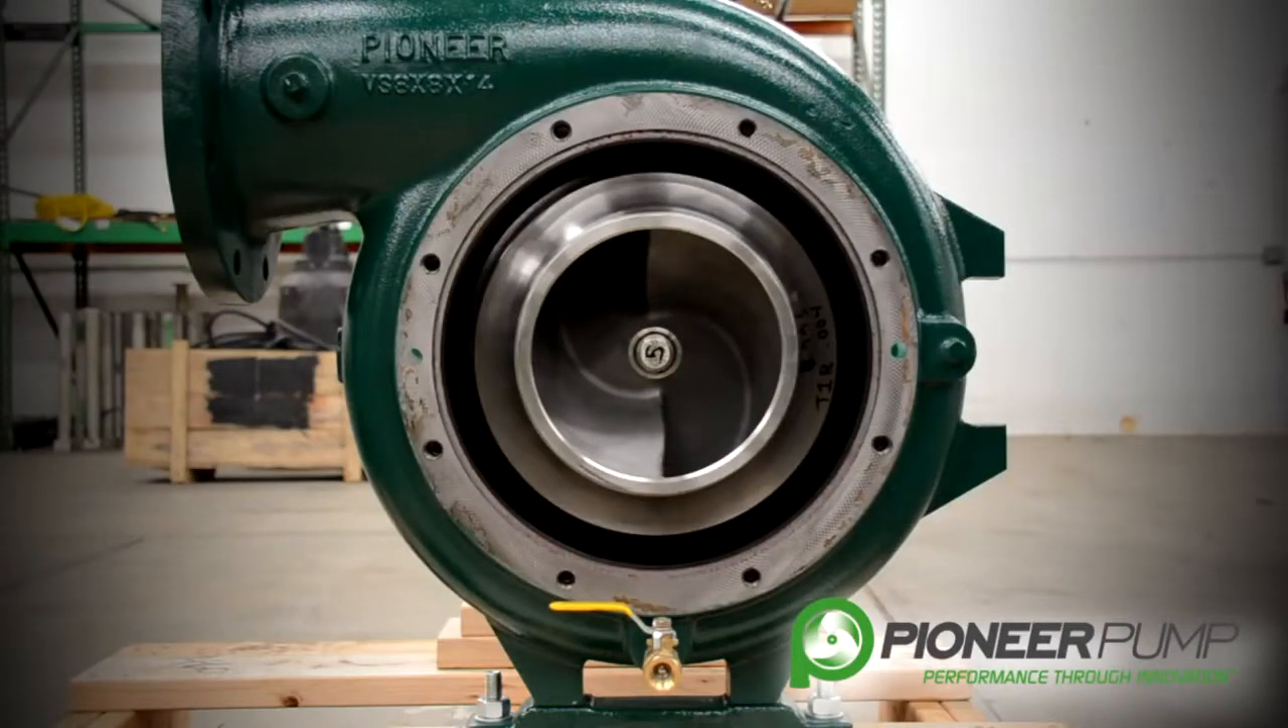With the suction cover removed, you now have the ability to visually inspect the impeller for wear and the option to remove the impeller and access the mechanical seal without disrupting the discharge piping.